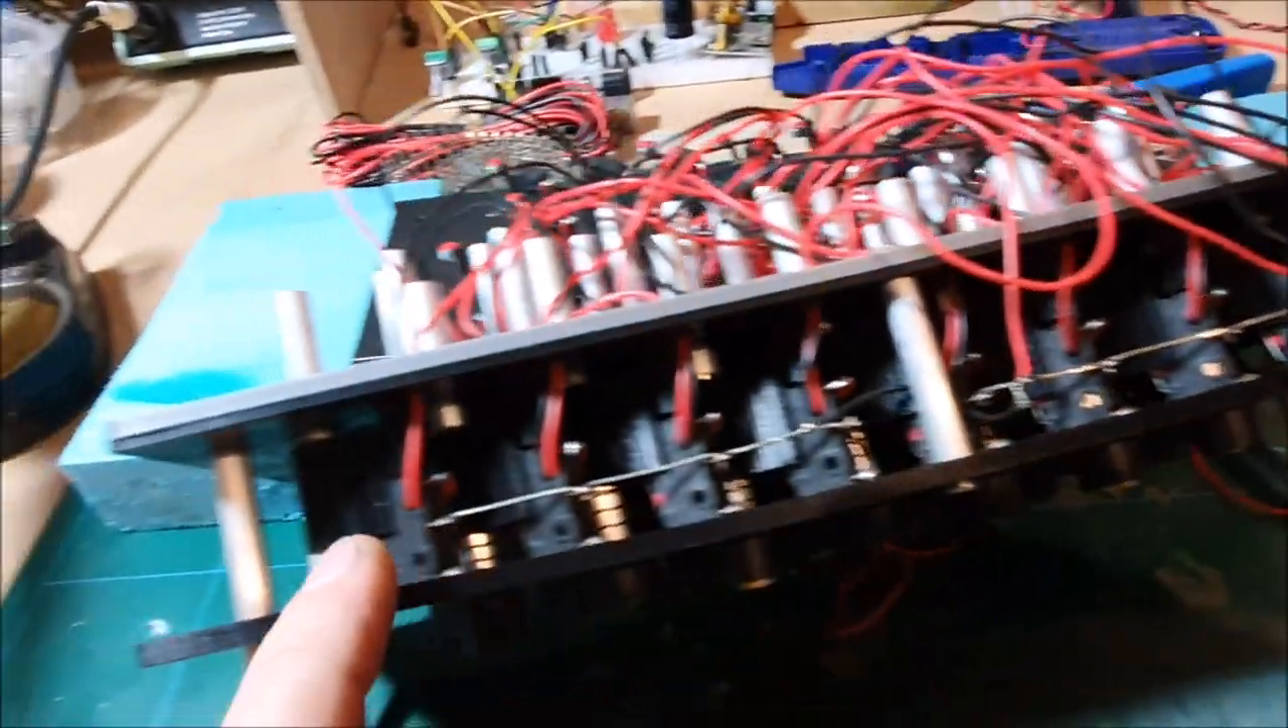Hopefully we can see those and in this first version of the keyboard I've hand wired all of these micro switches.